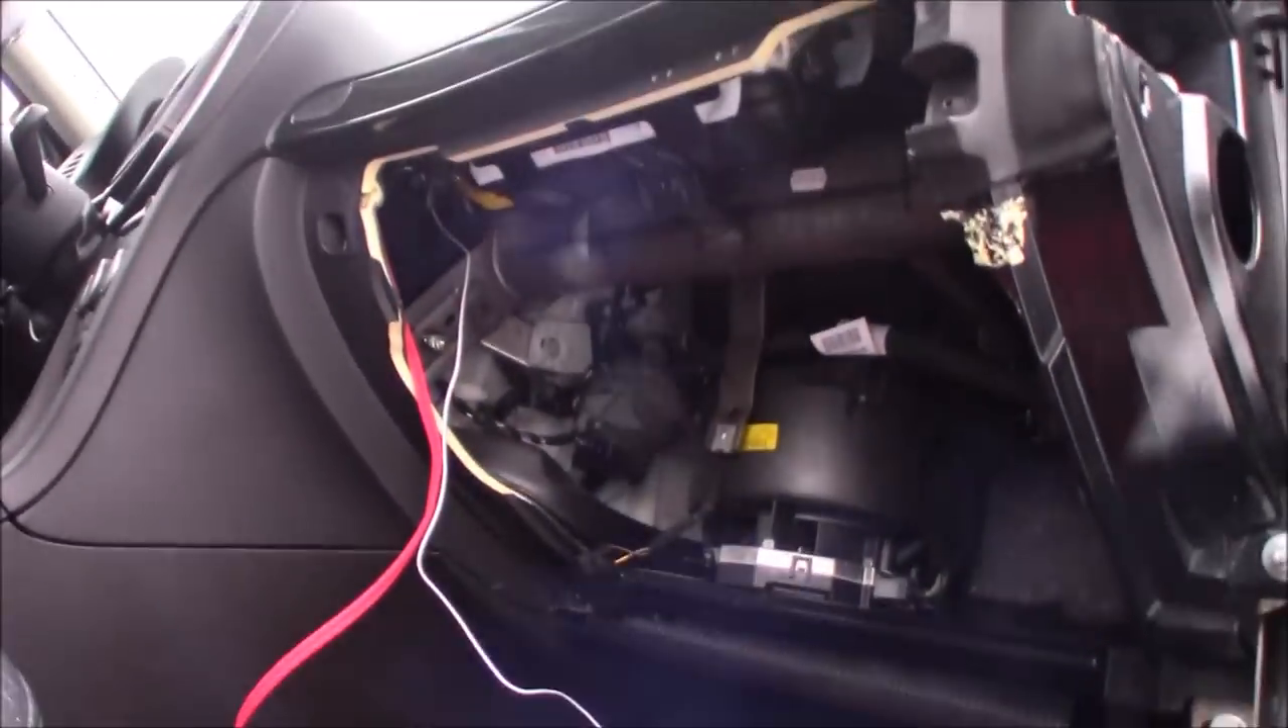So I have removed the glove box.